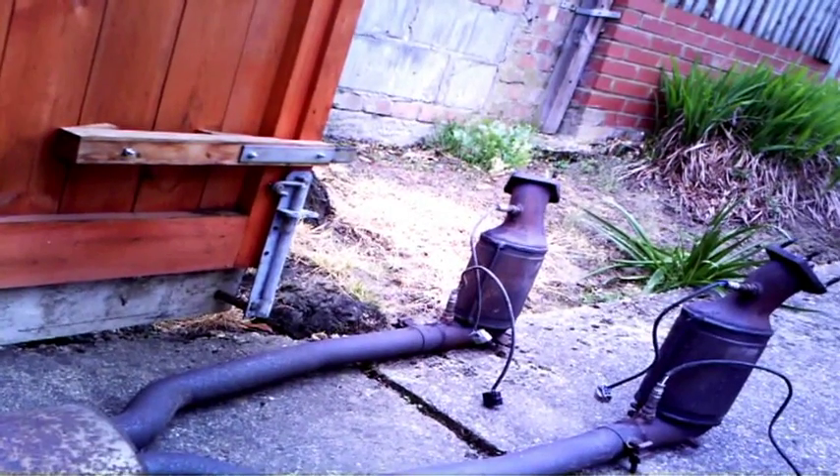Well the exhaust pipes are off now so uh at least that part of the job has been uh completed.